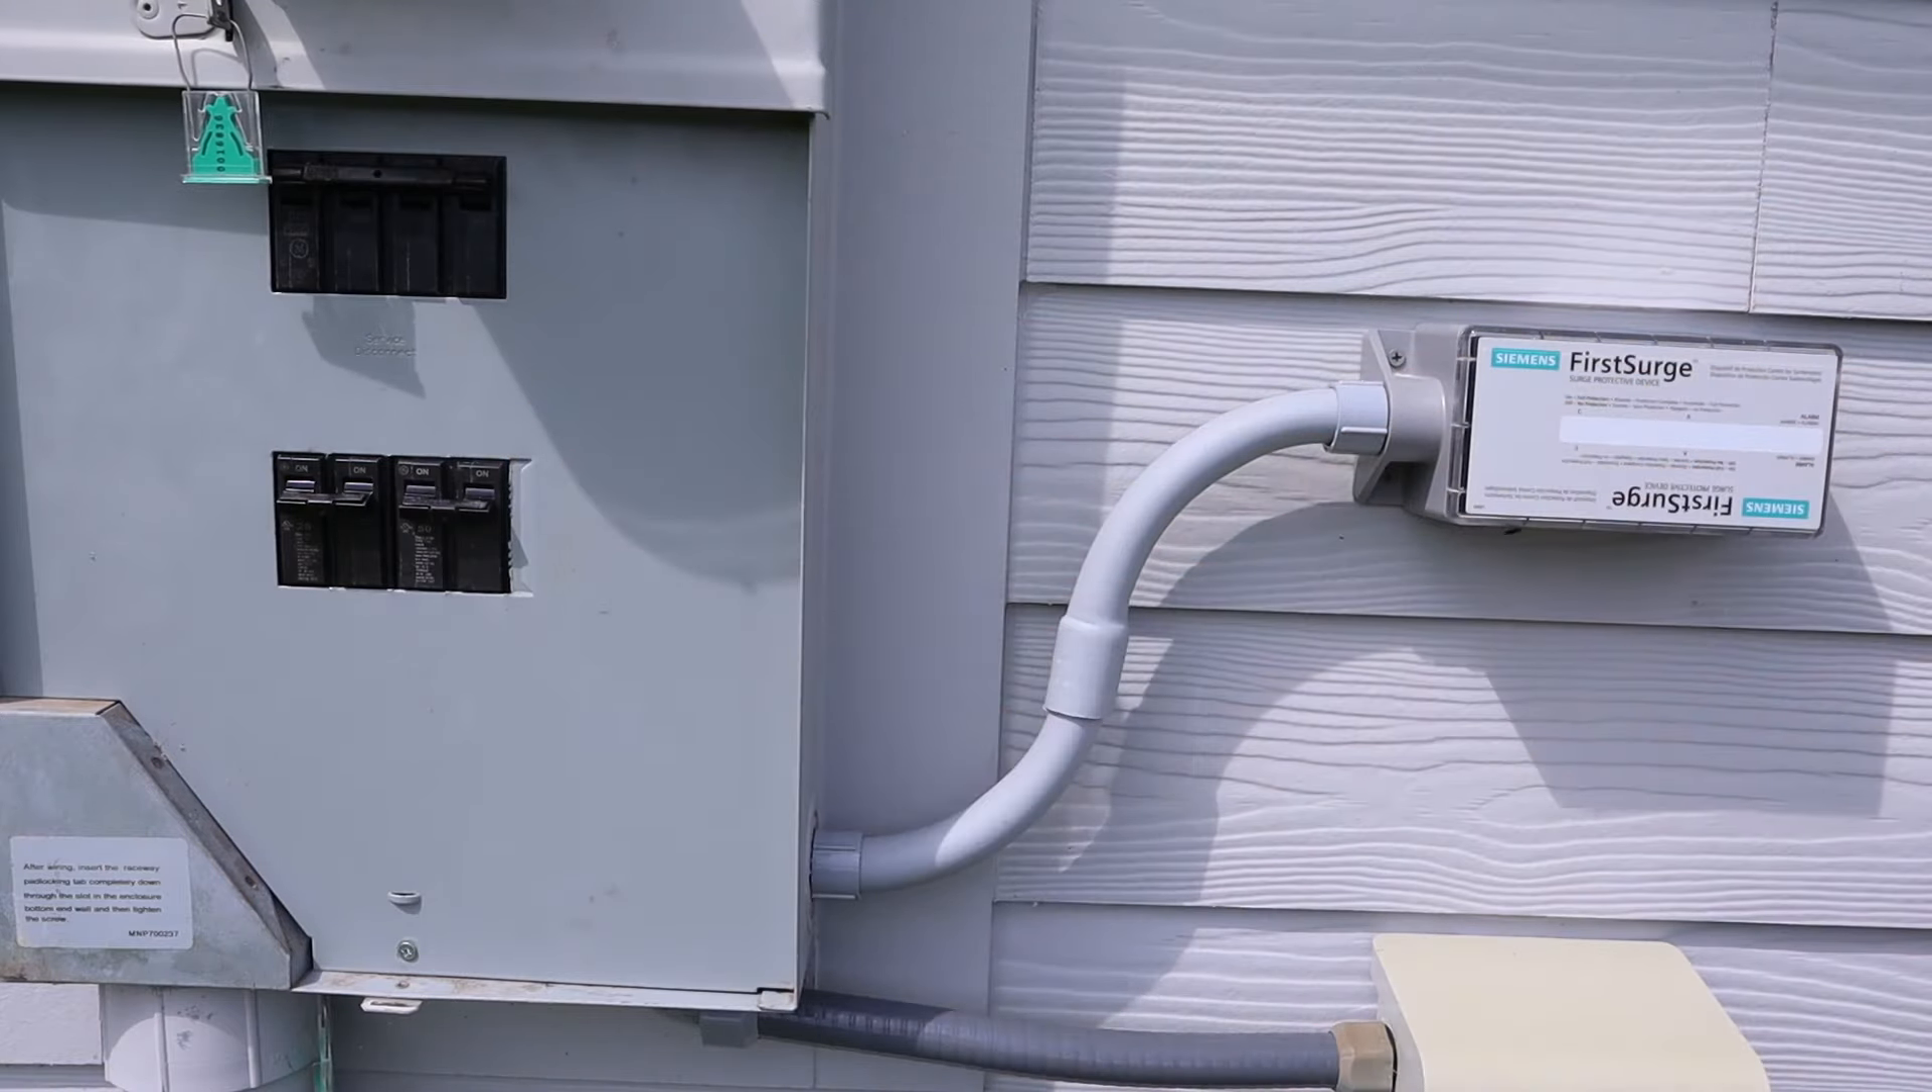This face plate was put back on the main panel.